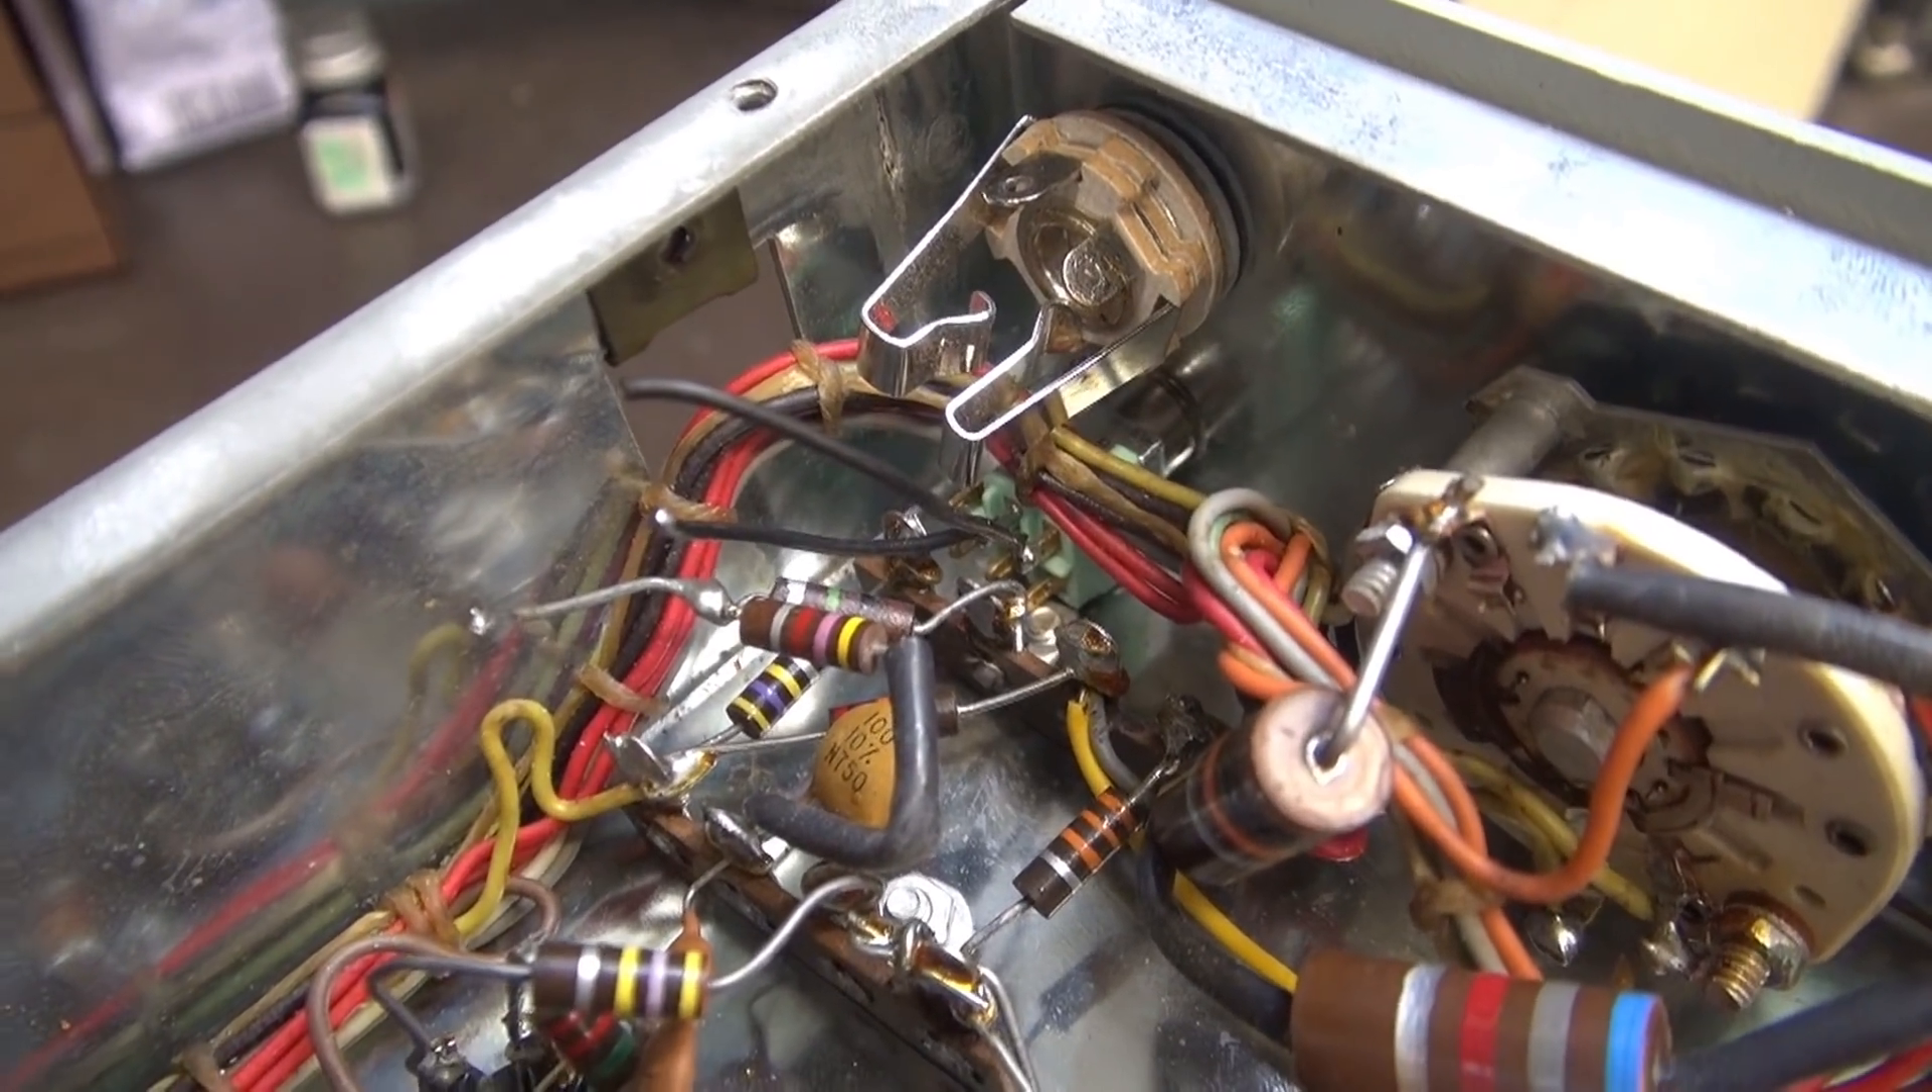Now there's the new mic jack installed I'm not going to wire these at this point.